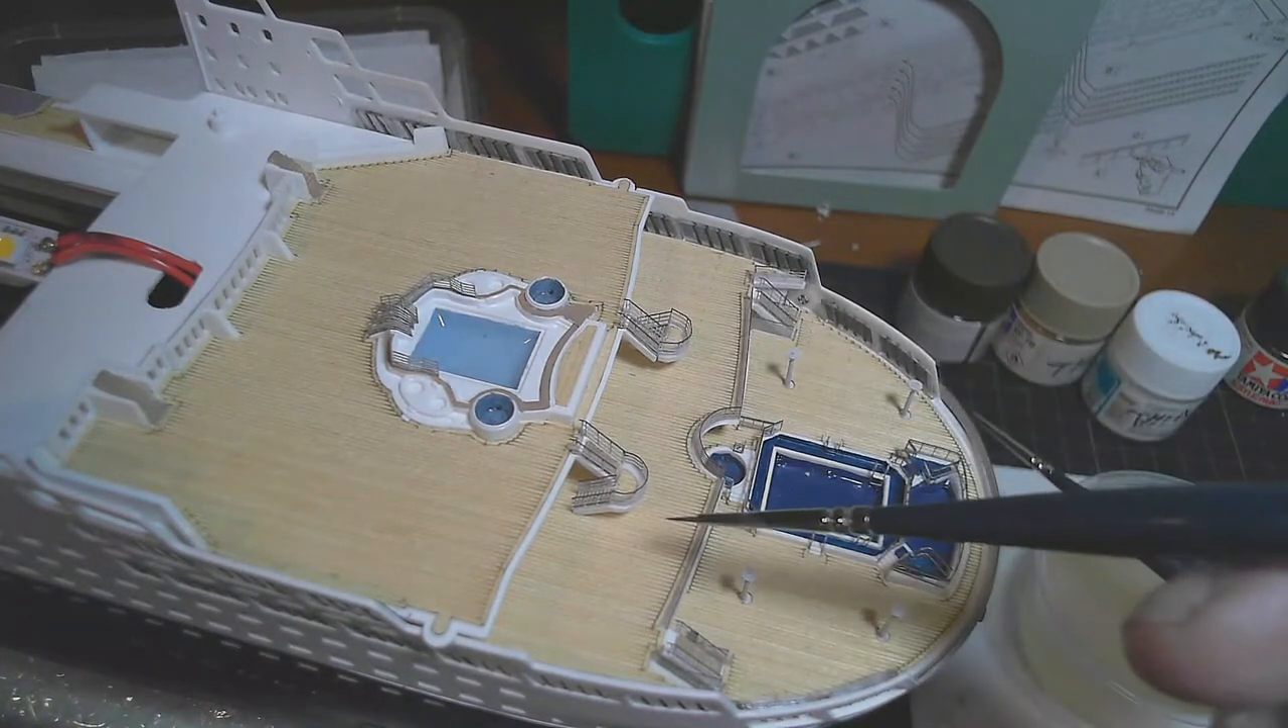All the railings are all done including the wood deck bit that sits on that platform.